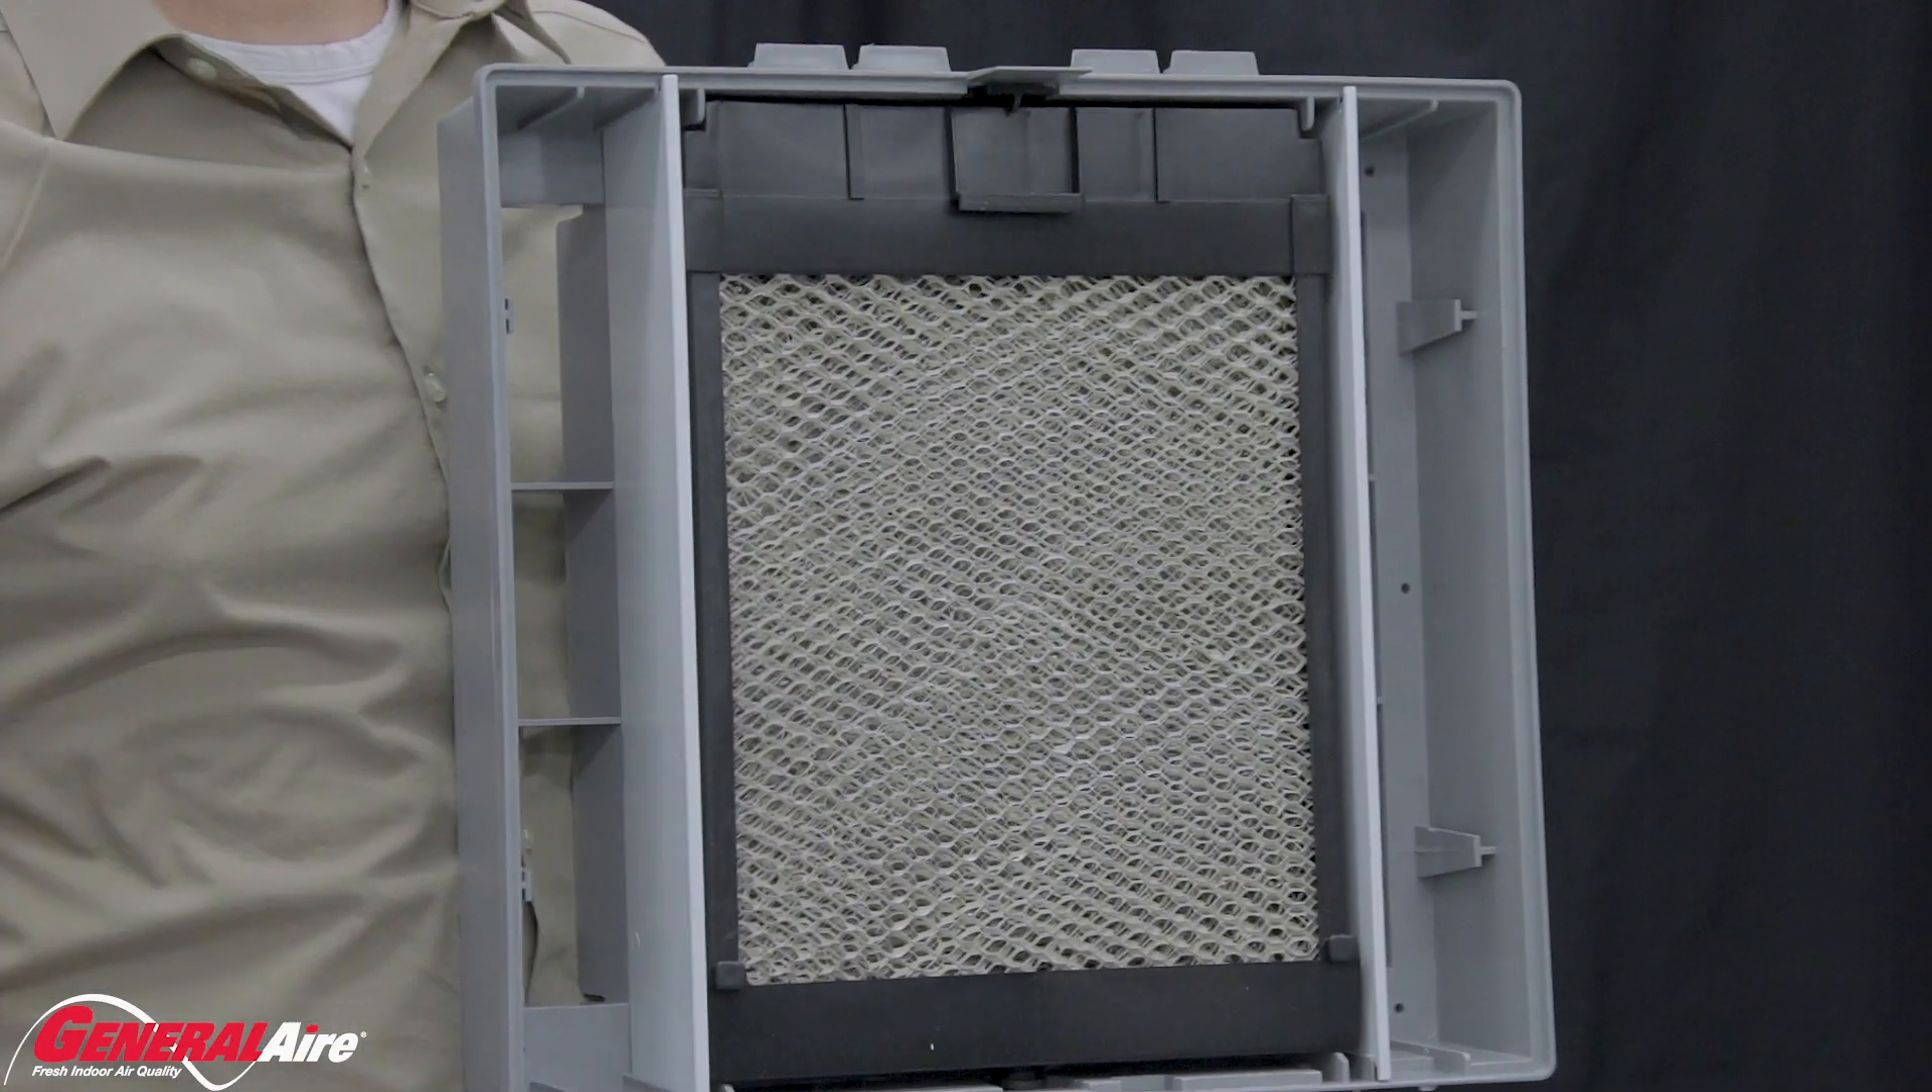The vapor pad assembly is now exposed.